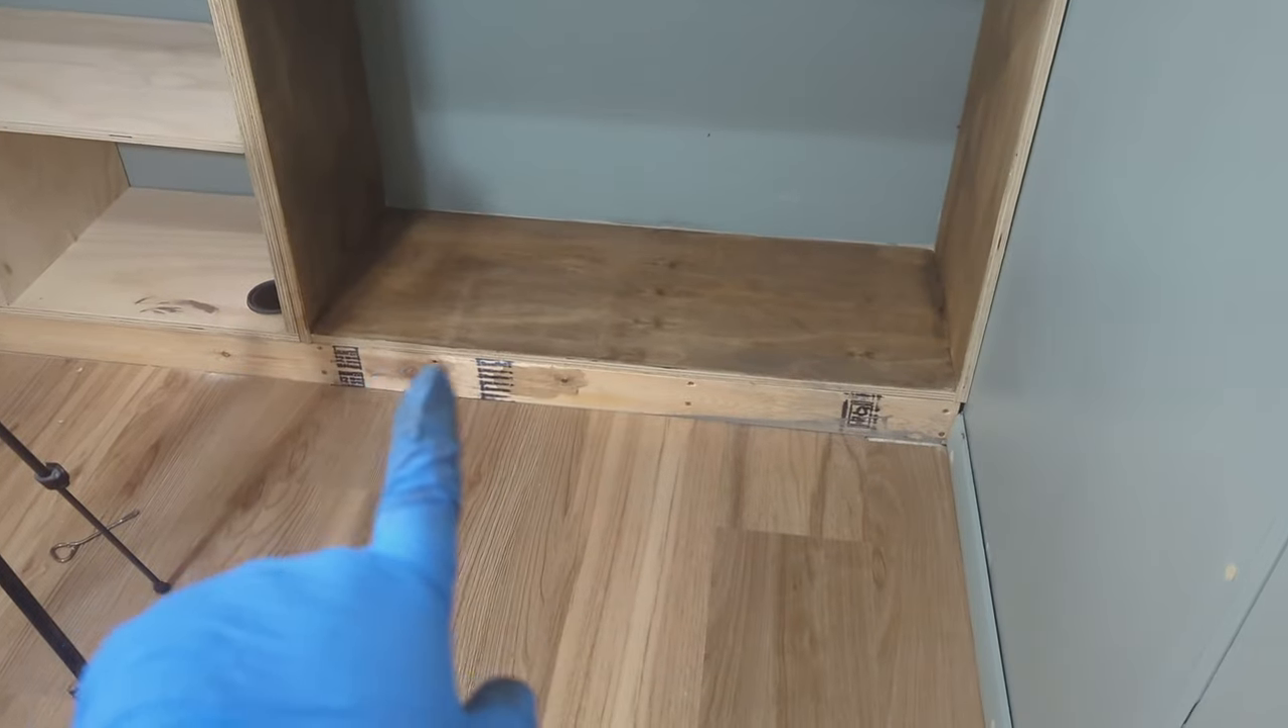I still got to put a baseboard up so ignore that.